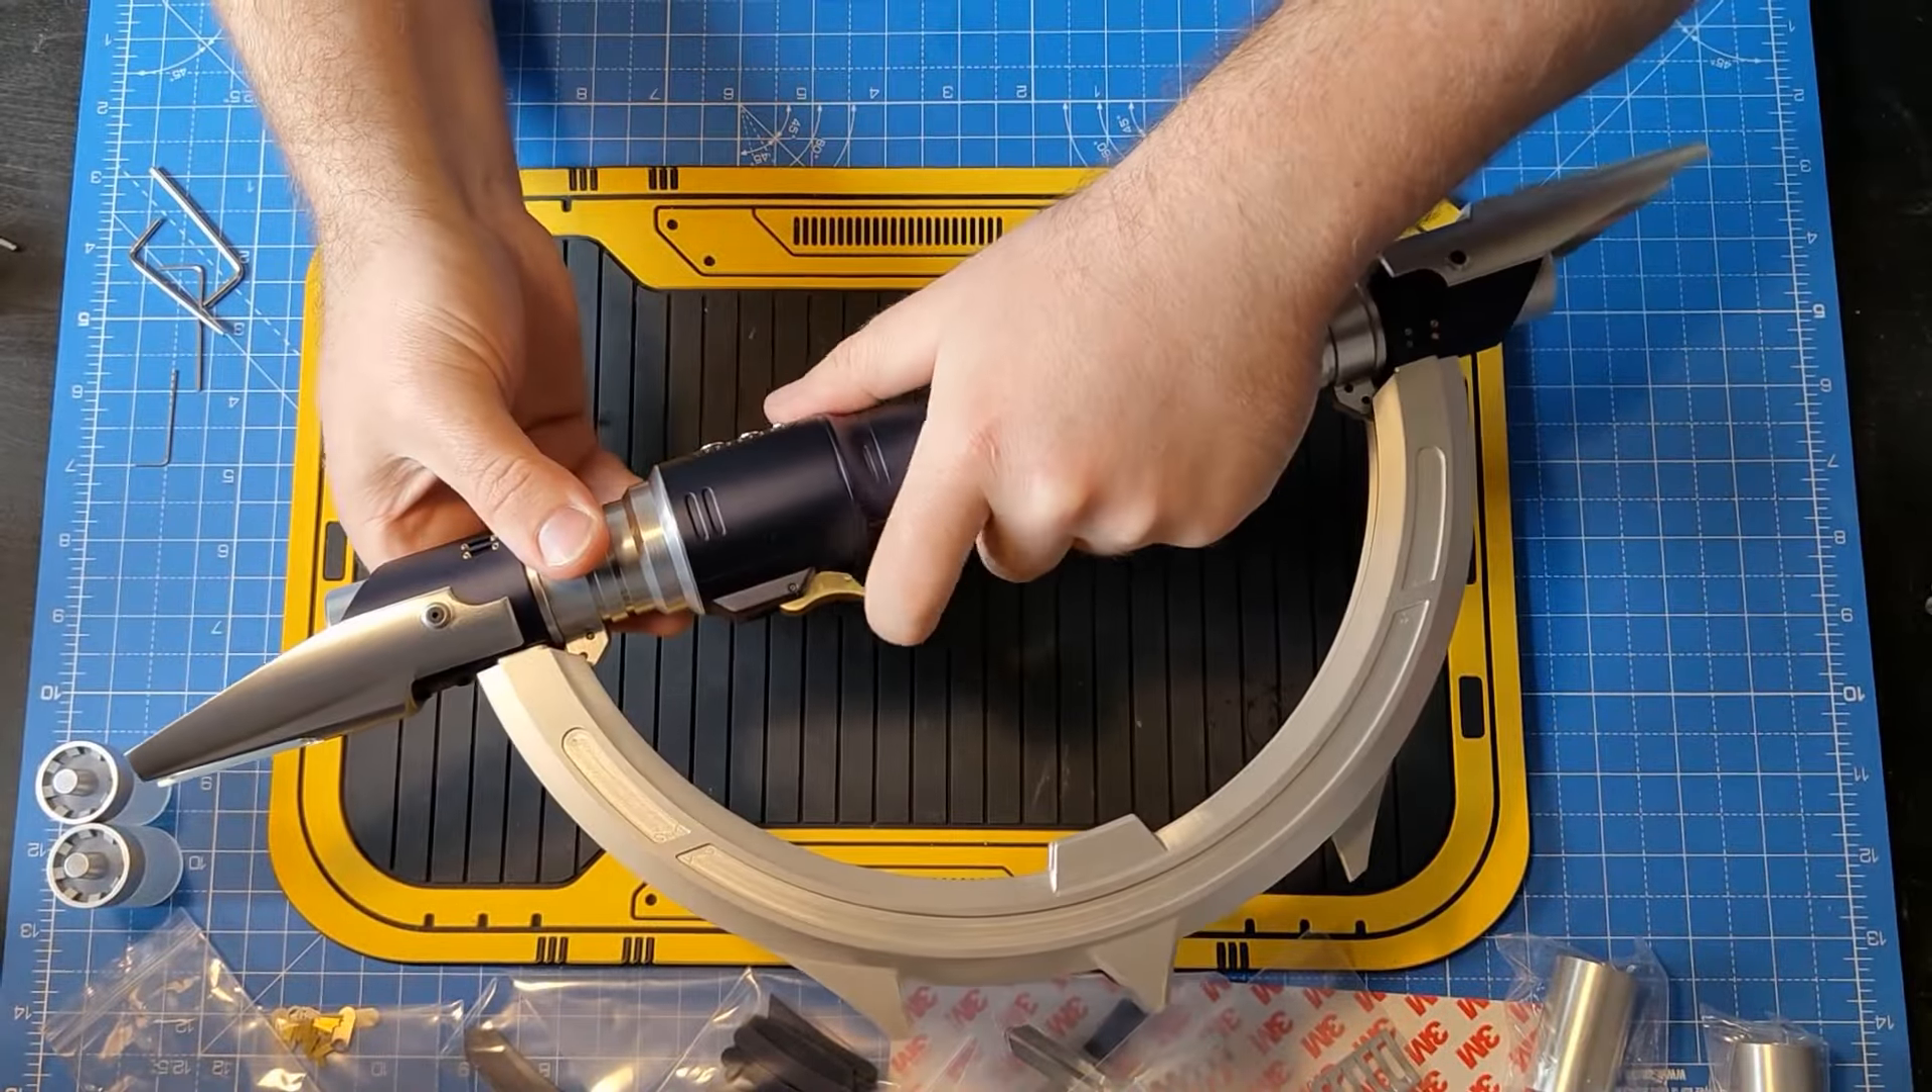That's our fully installed Marek hilt.